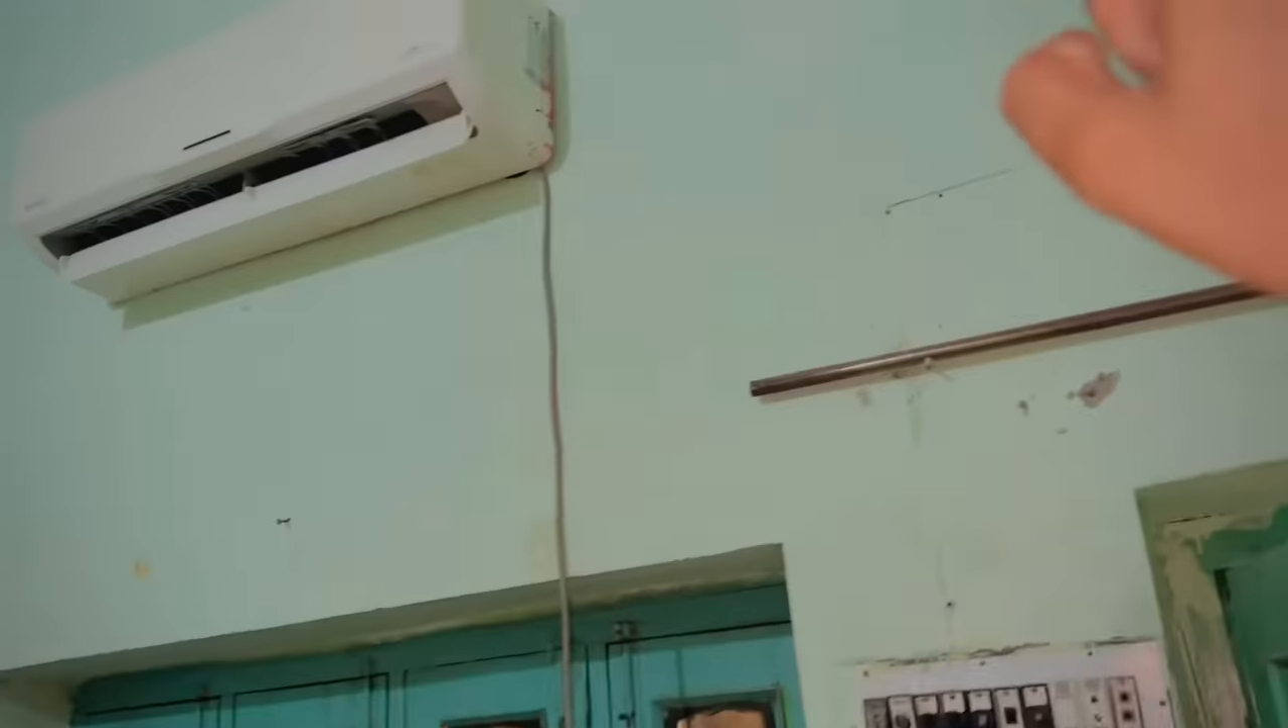یہاں کا تو سارا کام ختم ہو گیا اے سی بھی فٹ ہو گیا۔